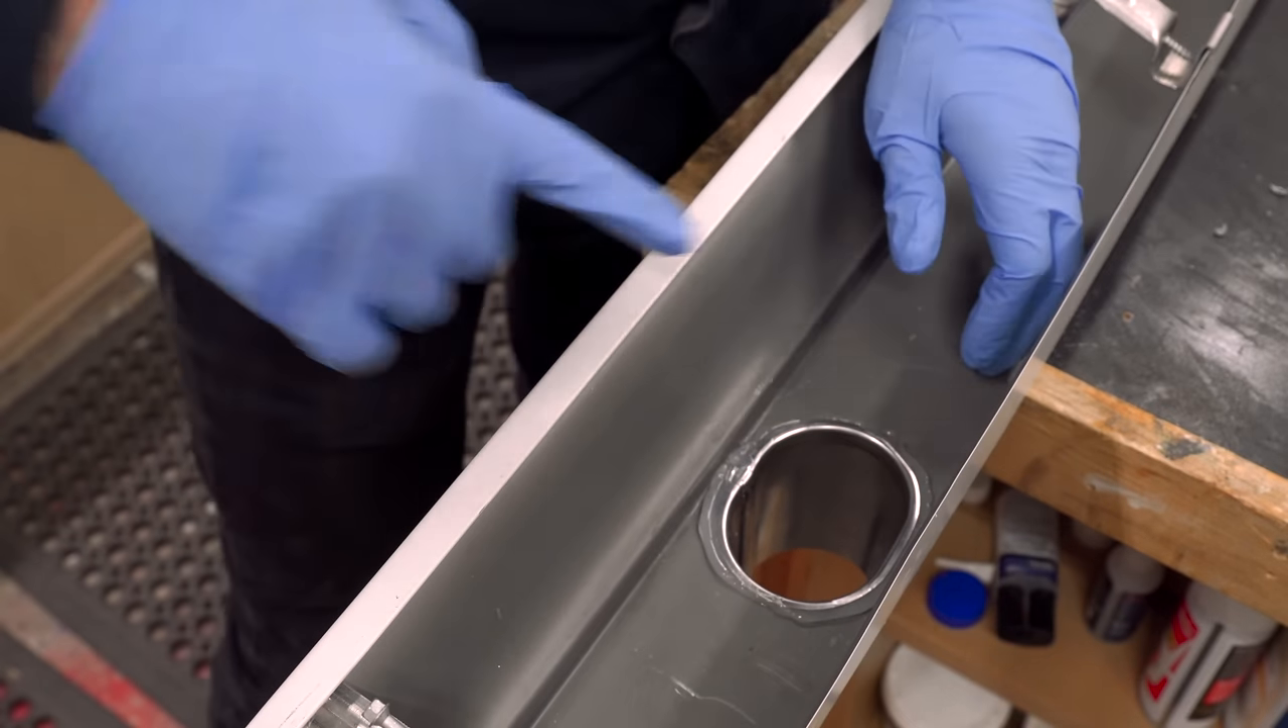Fortunately, I was able to just widen the hole for the drop and and fit in the new flange and it worked out perfect.